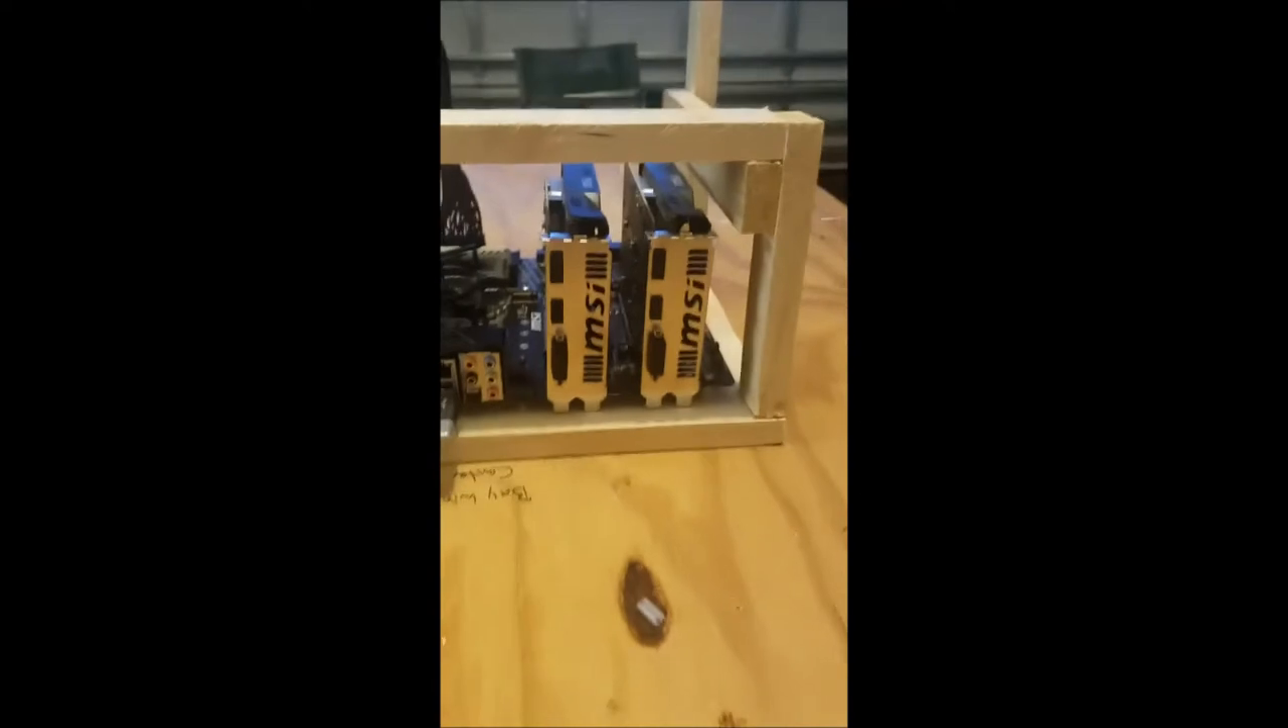These are my two RX 560 graphics card. I decided to just put them right on the board instead of fooling with the risers.